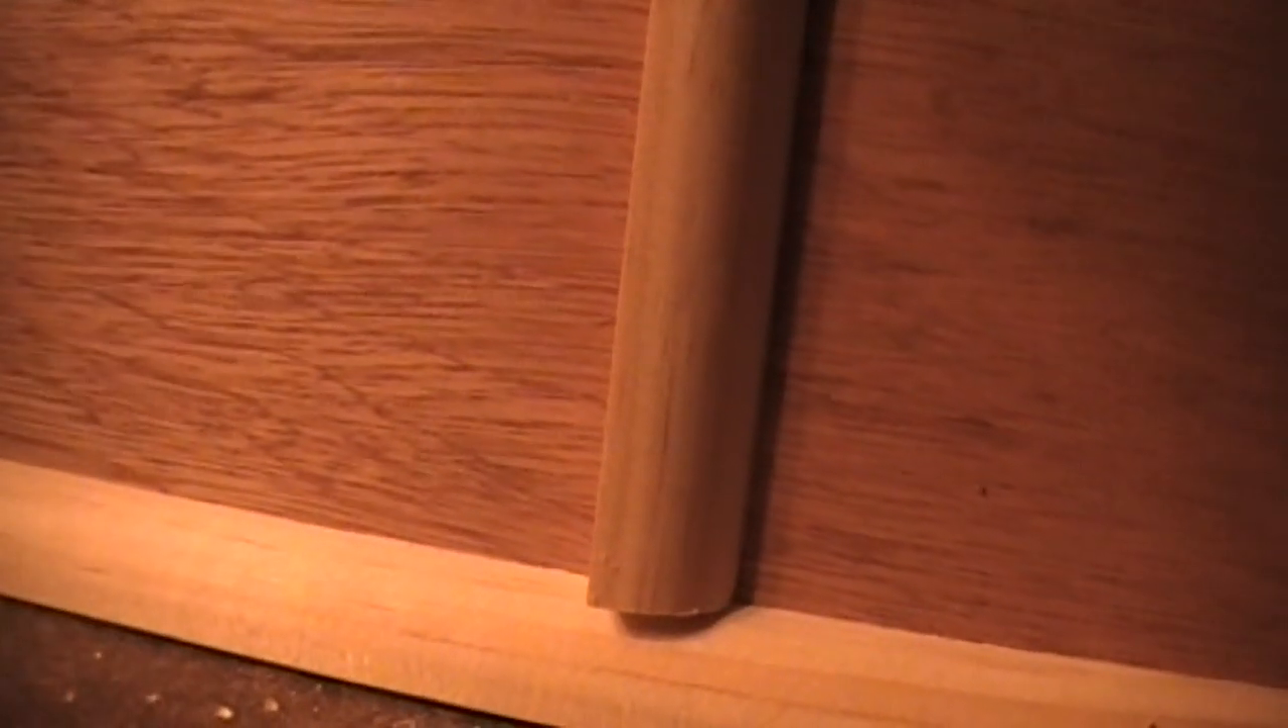See how that sticks out creates a shadow line. It's not very pretty.